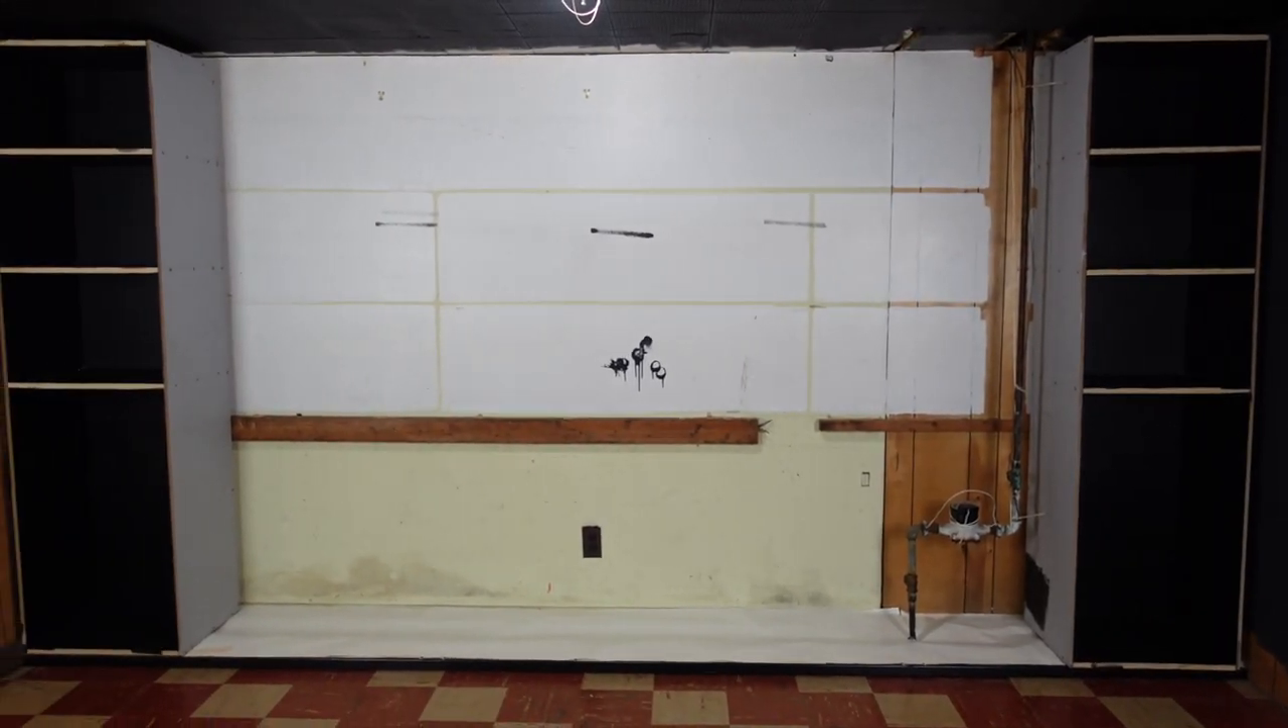With both cabinets in place I started working on the frame that will be in between and will hold the projector screen.